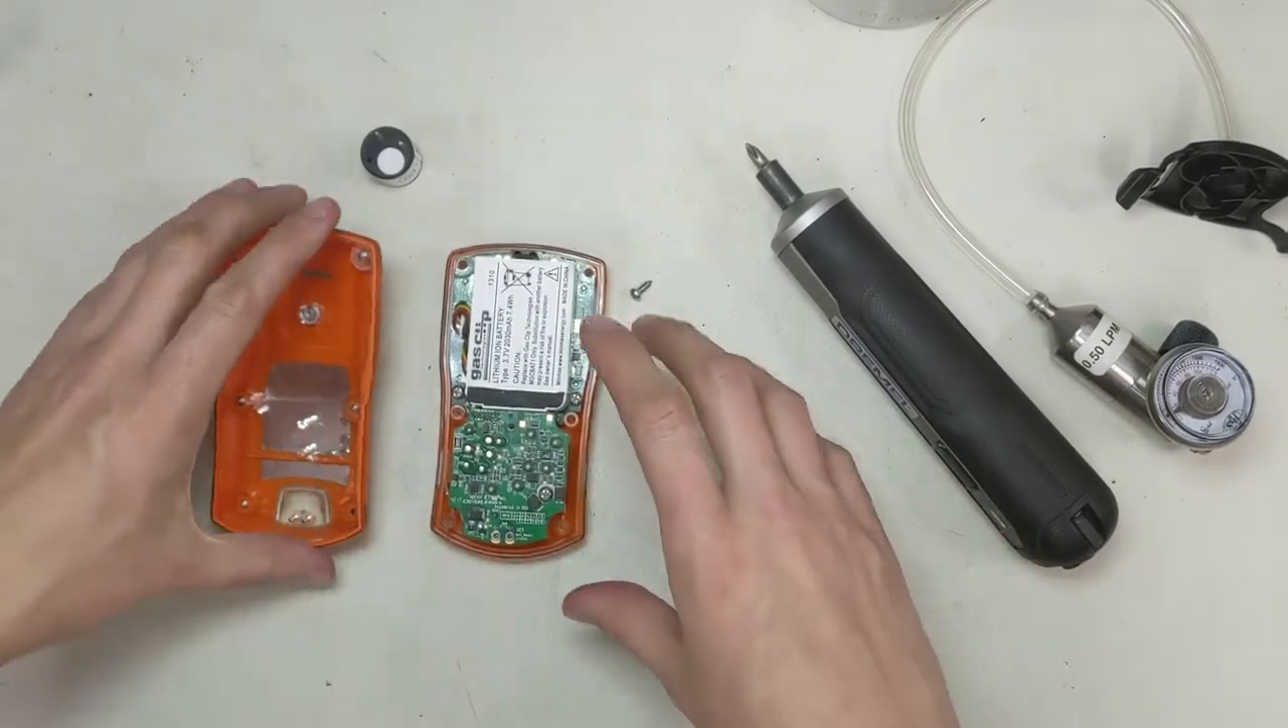Alright, so now we've got the case off to the side.